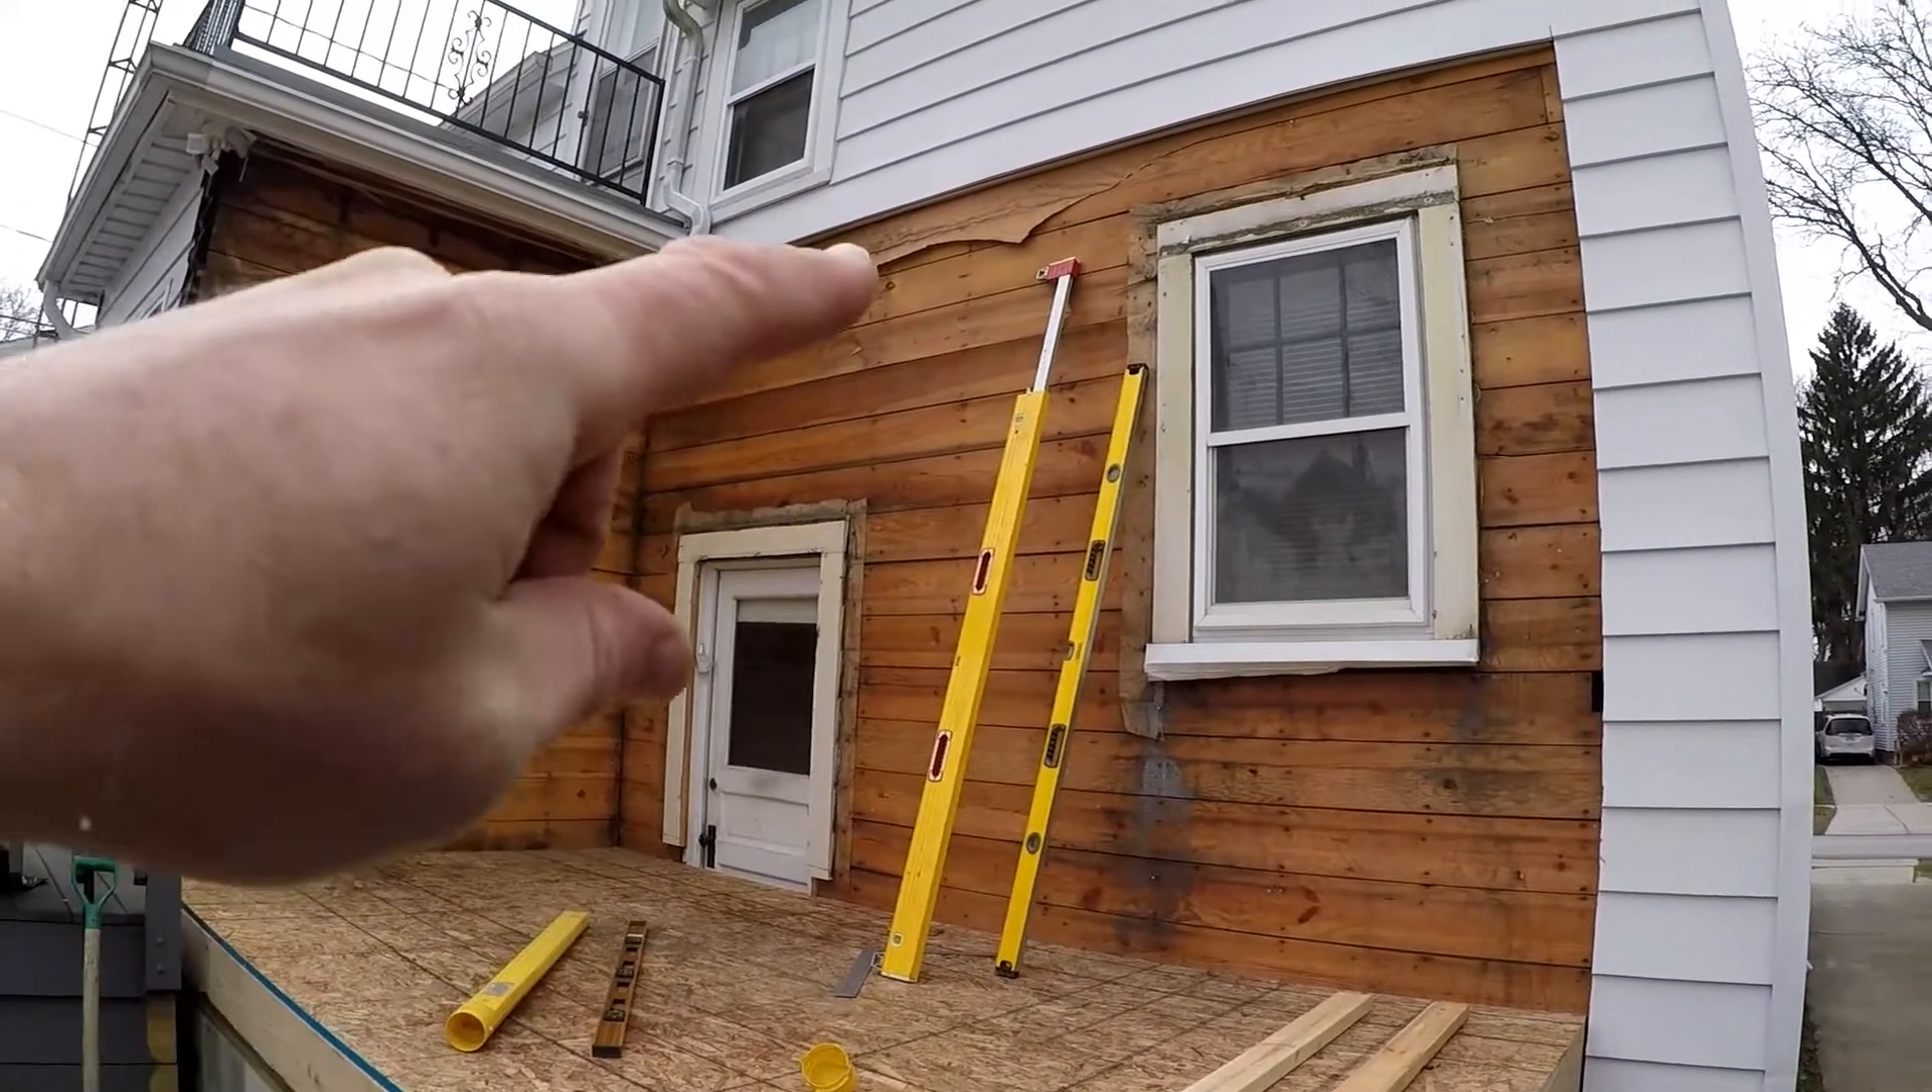I've got the bulk of the nails pulled you can still see some rosin paper up there.